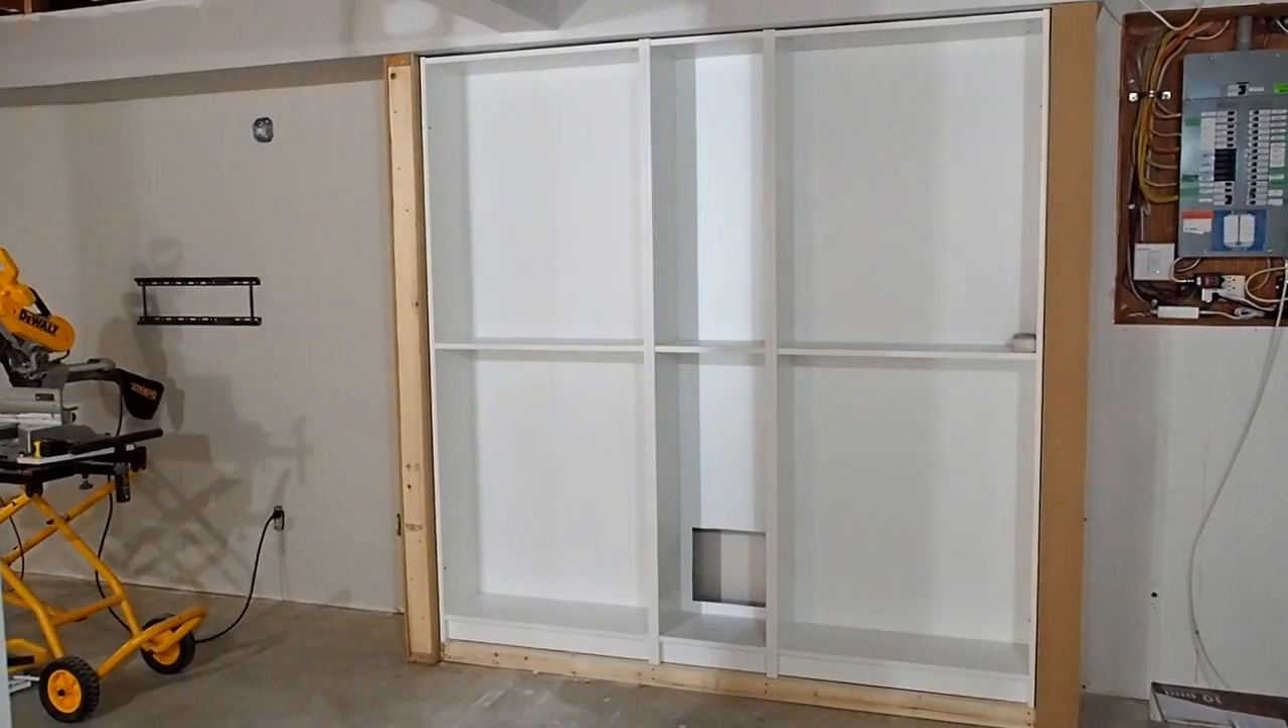We need a little bit more trim work on this side and a little bit more trim work along the bottom still.